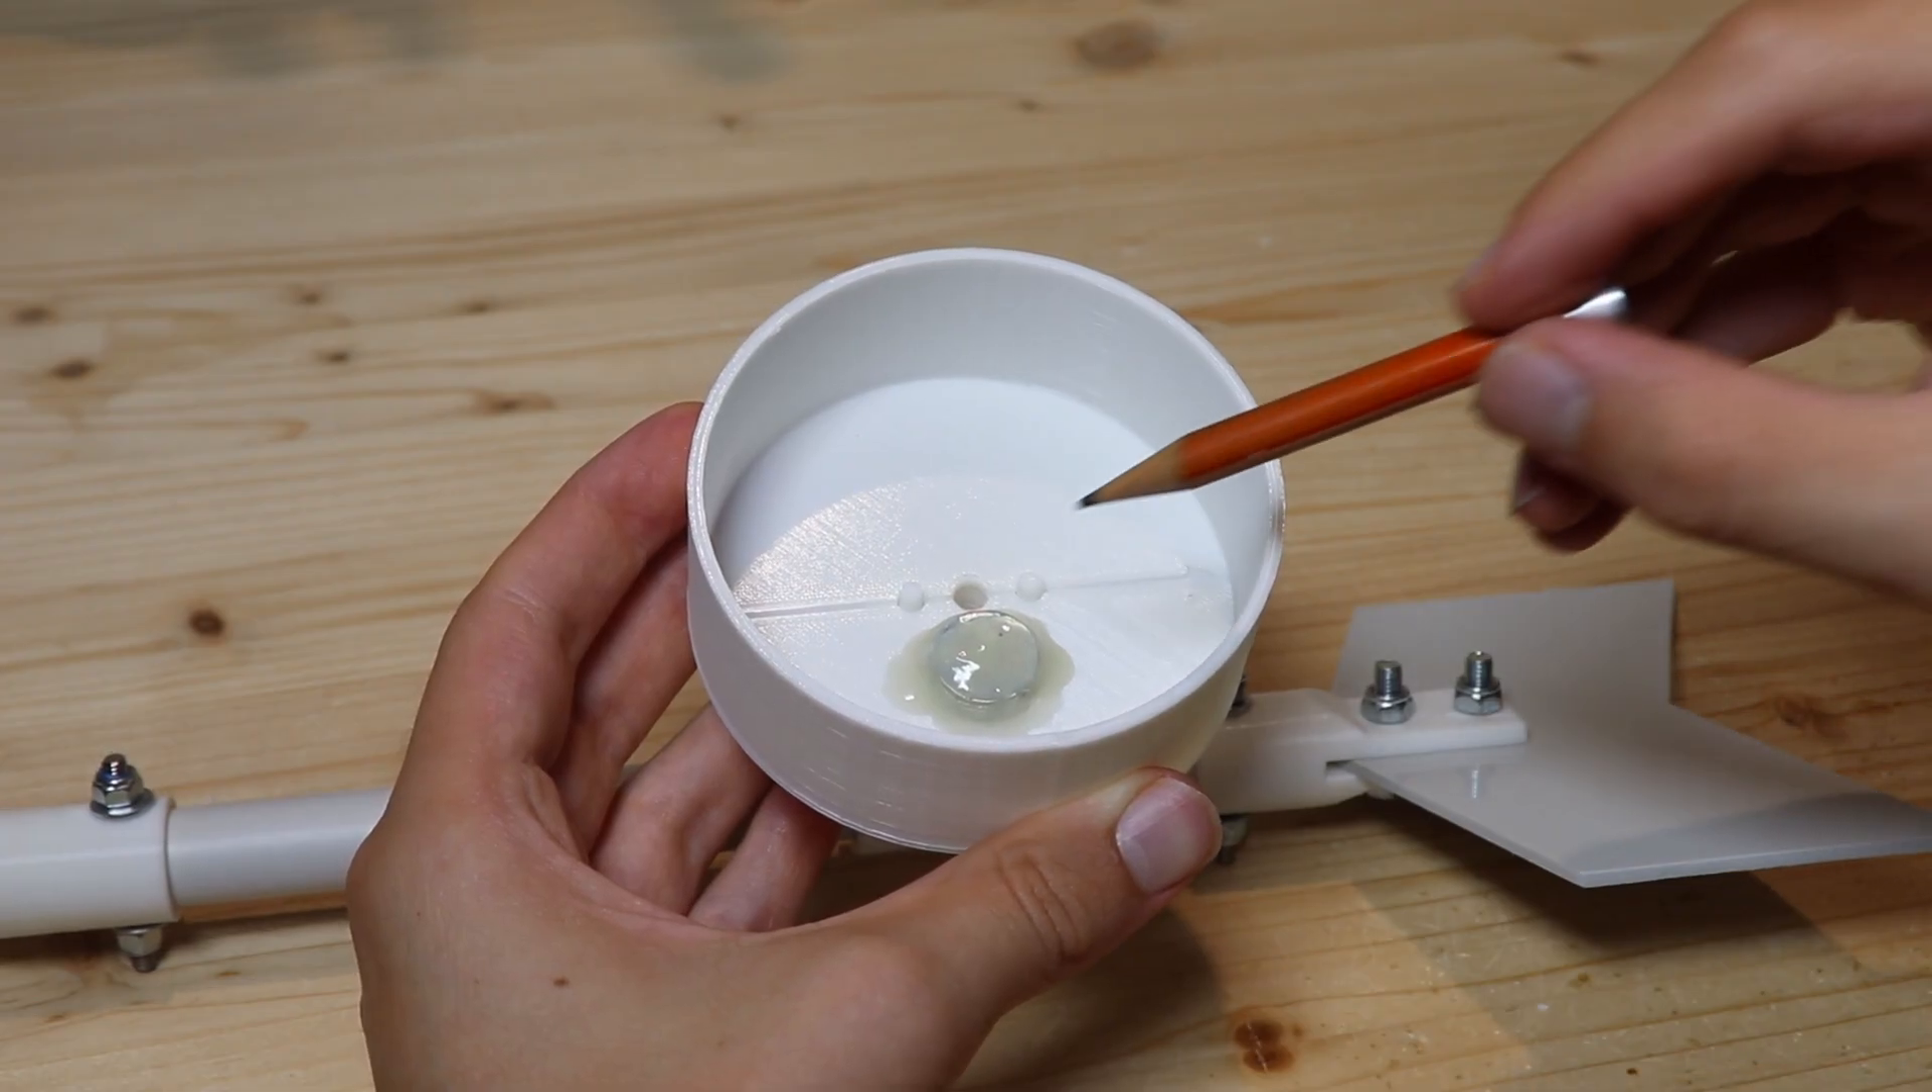Sulla parte che è libera di ruotare ho incollato il magnete.